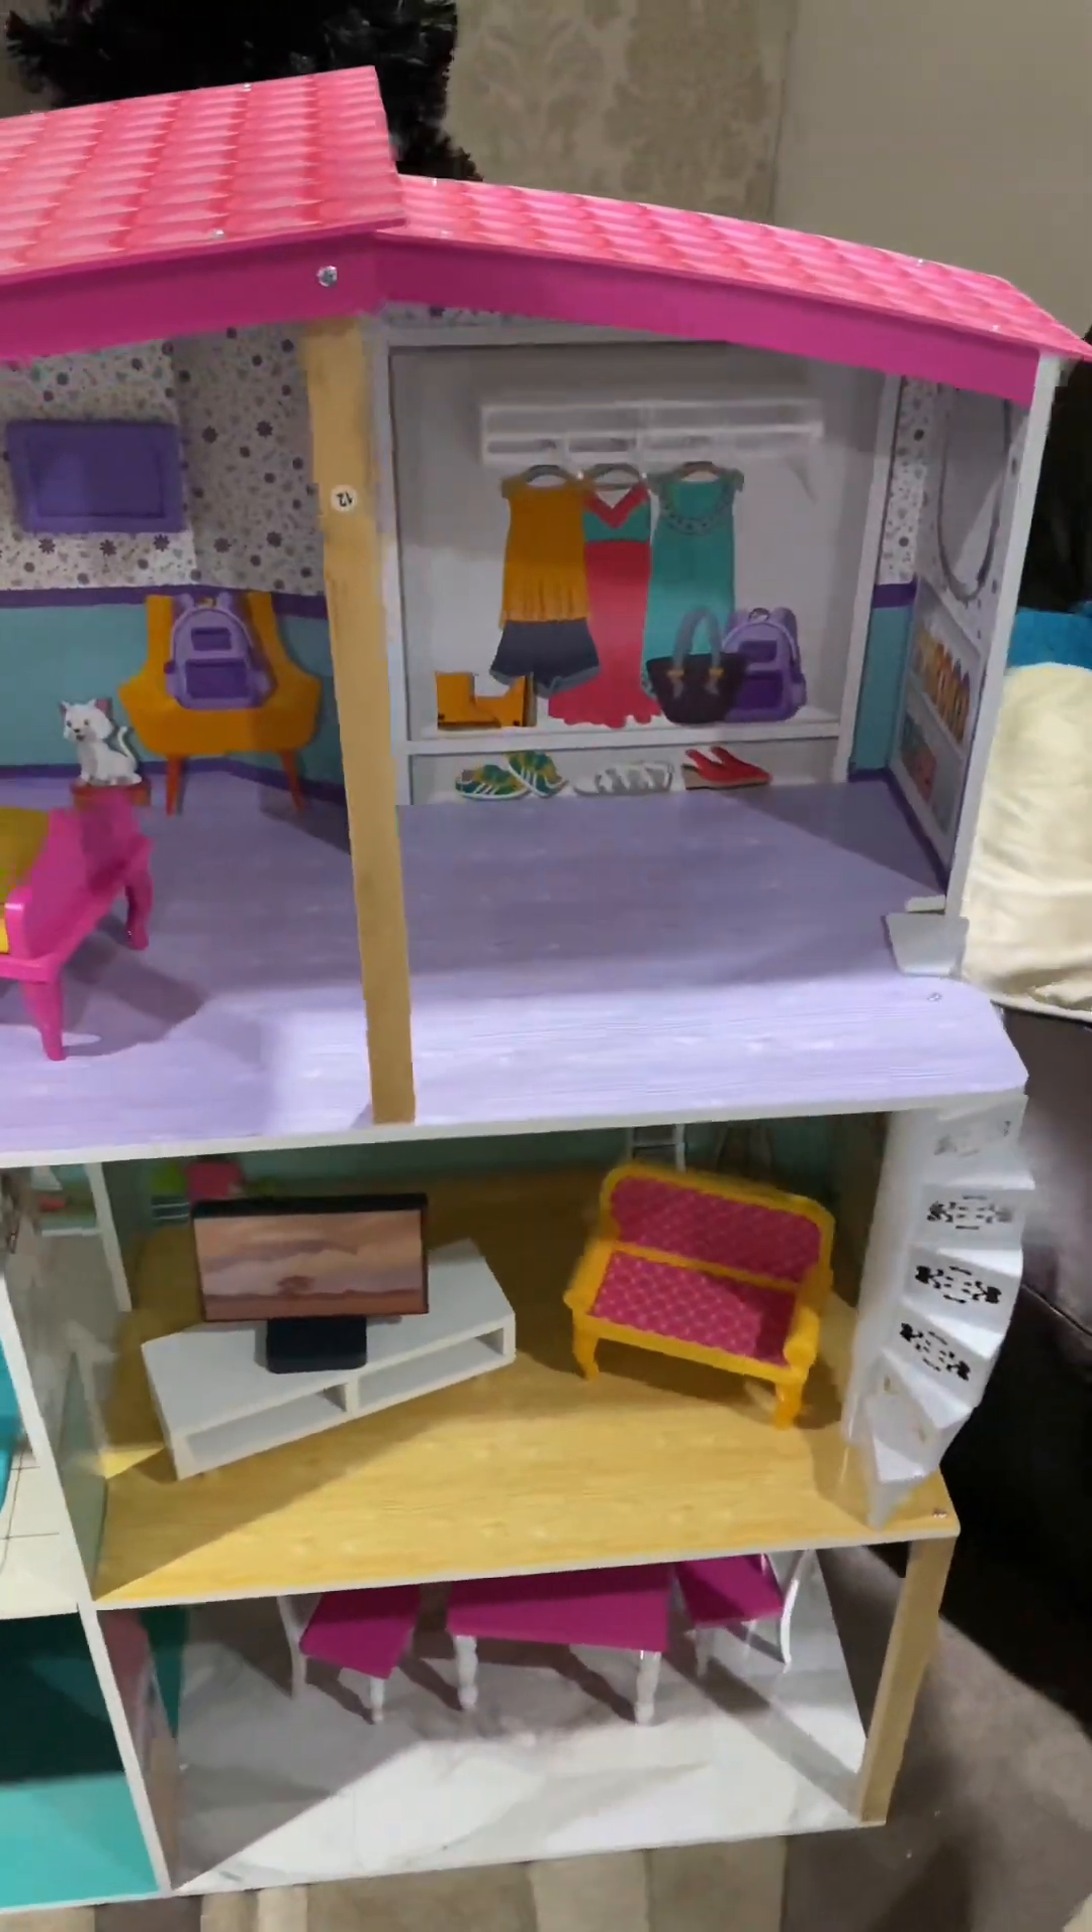And that's the unit there fully assembled.